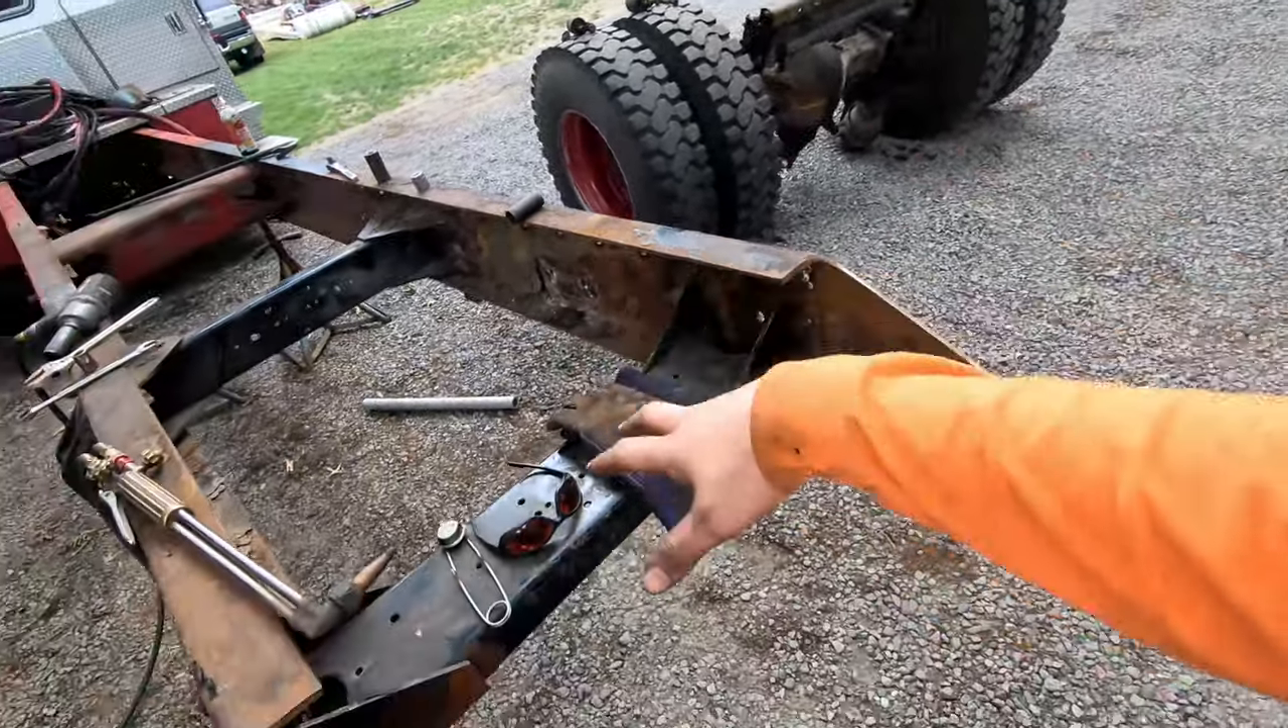All right, the frame's almost stripped down to nothing.